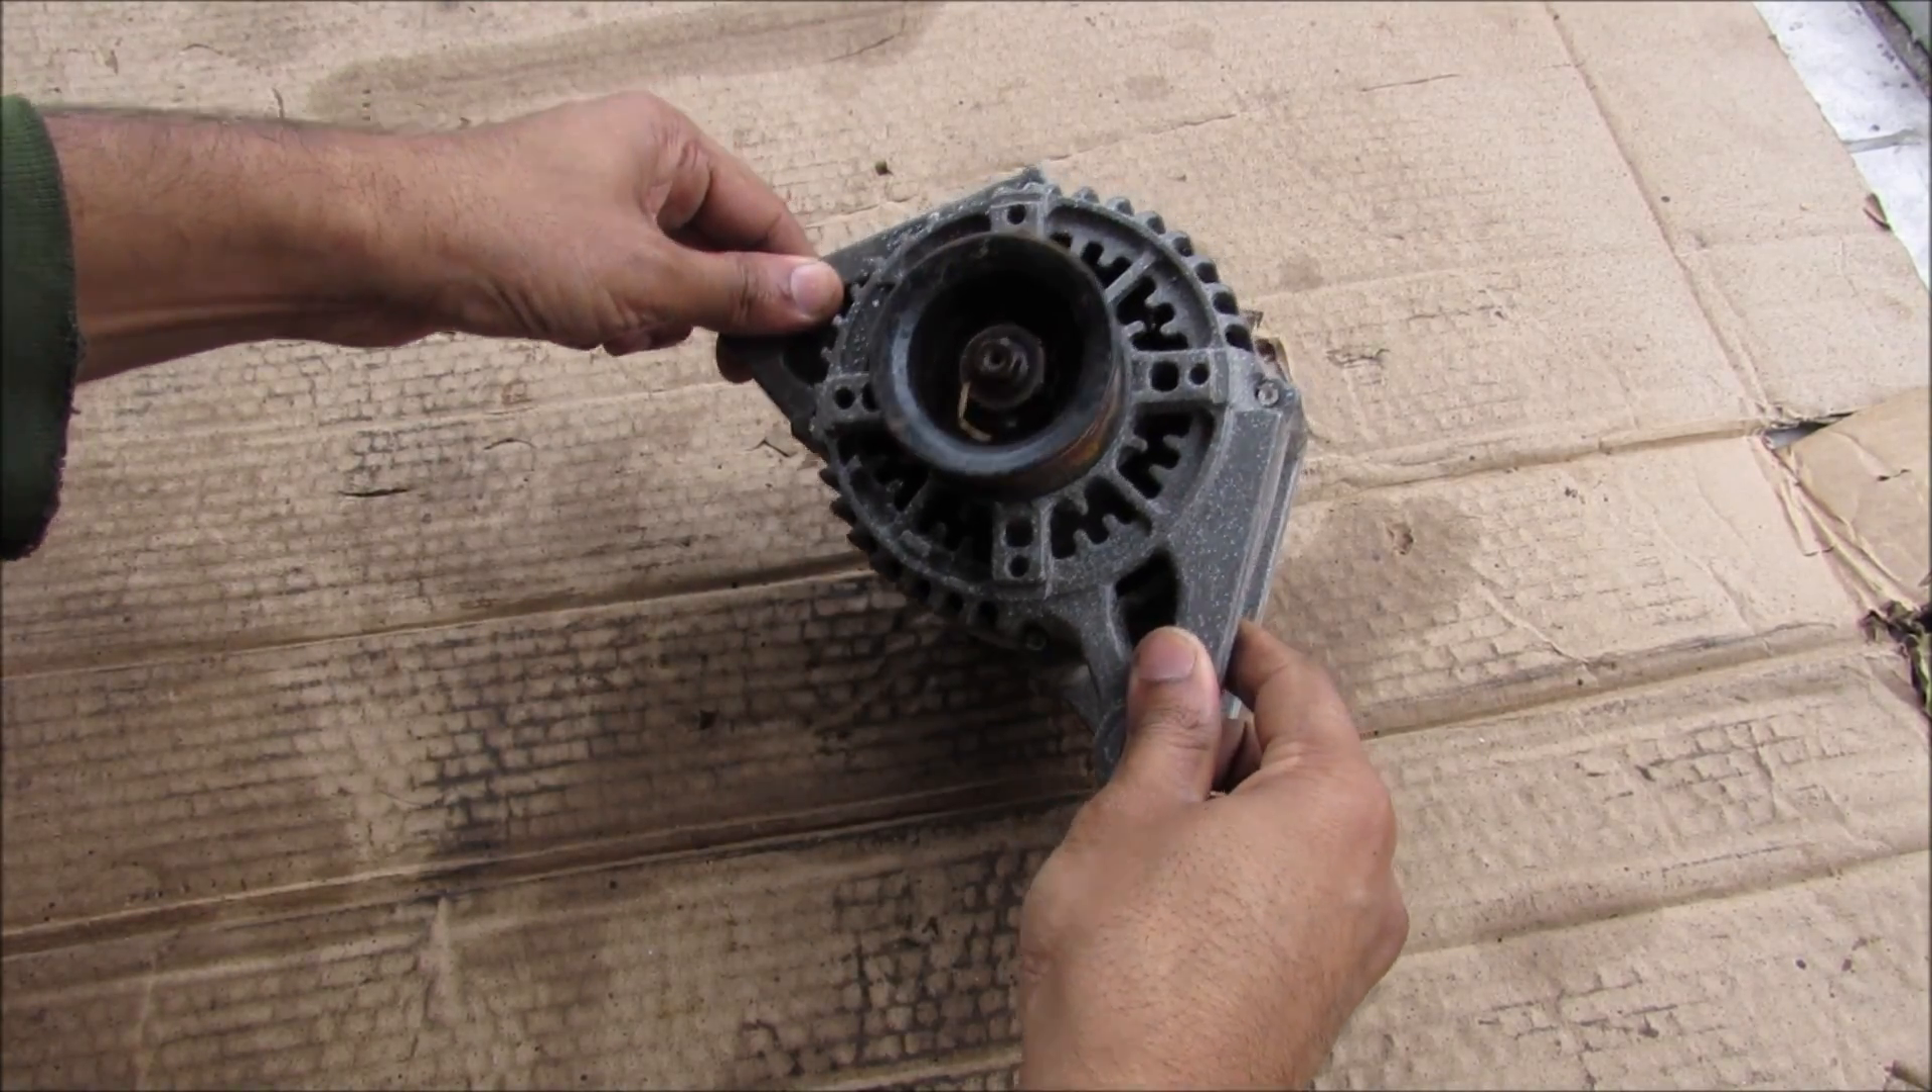Now I've got the alternator removed from the vehicle.